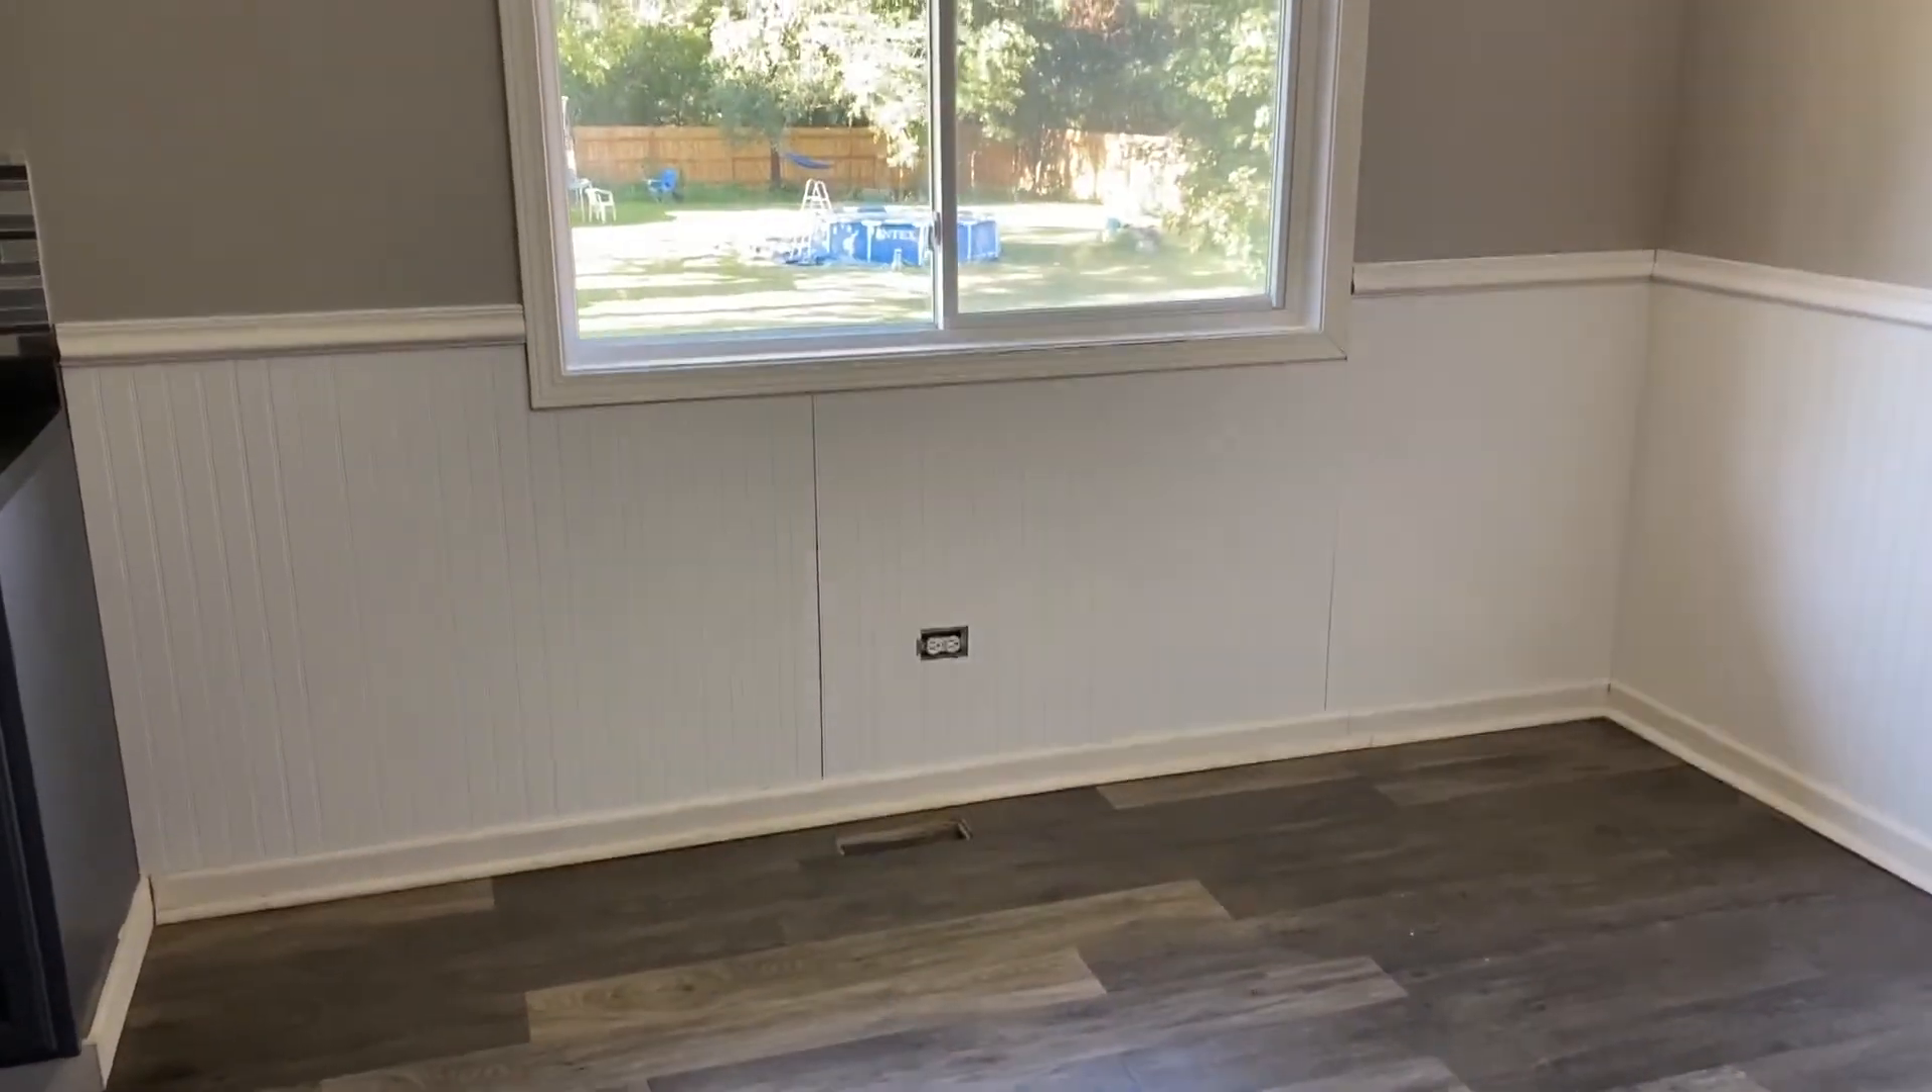Okay, guys, I'm done trimming and putting panels up.